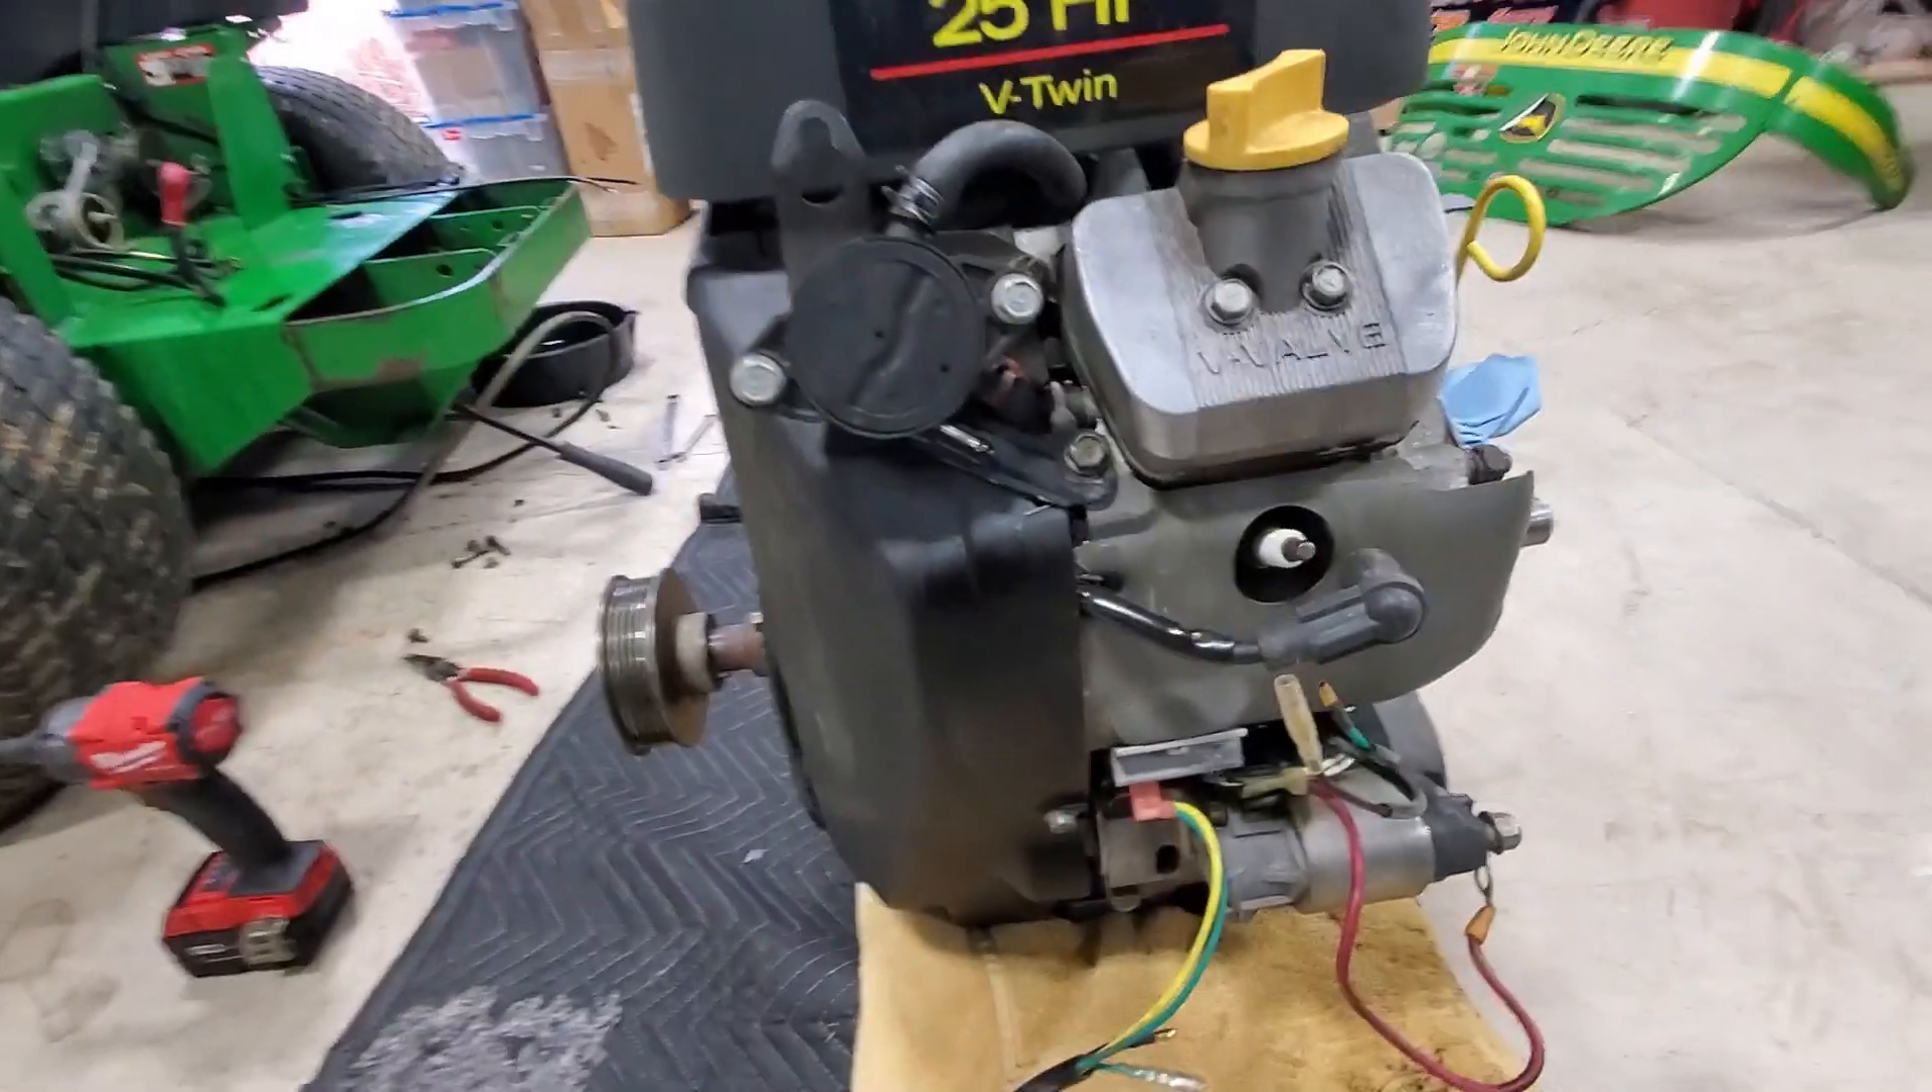Got the motor off the Z-track.